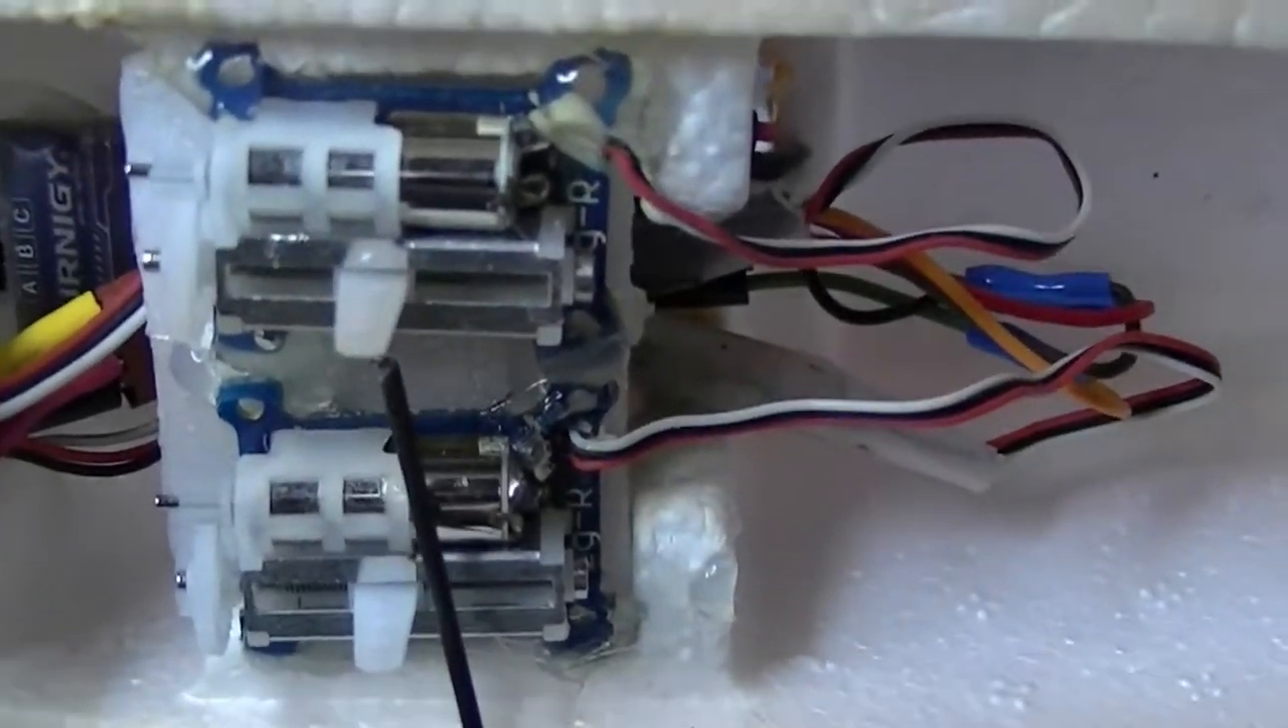We got two linear servos one right here and one right here mounted on this little piece of depron.